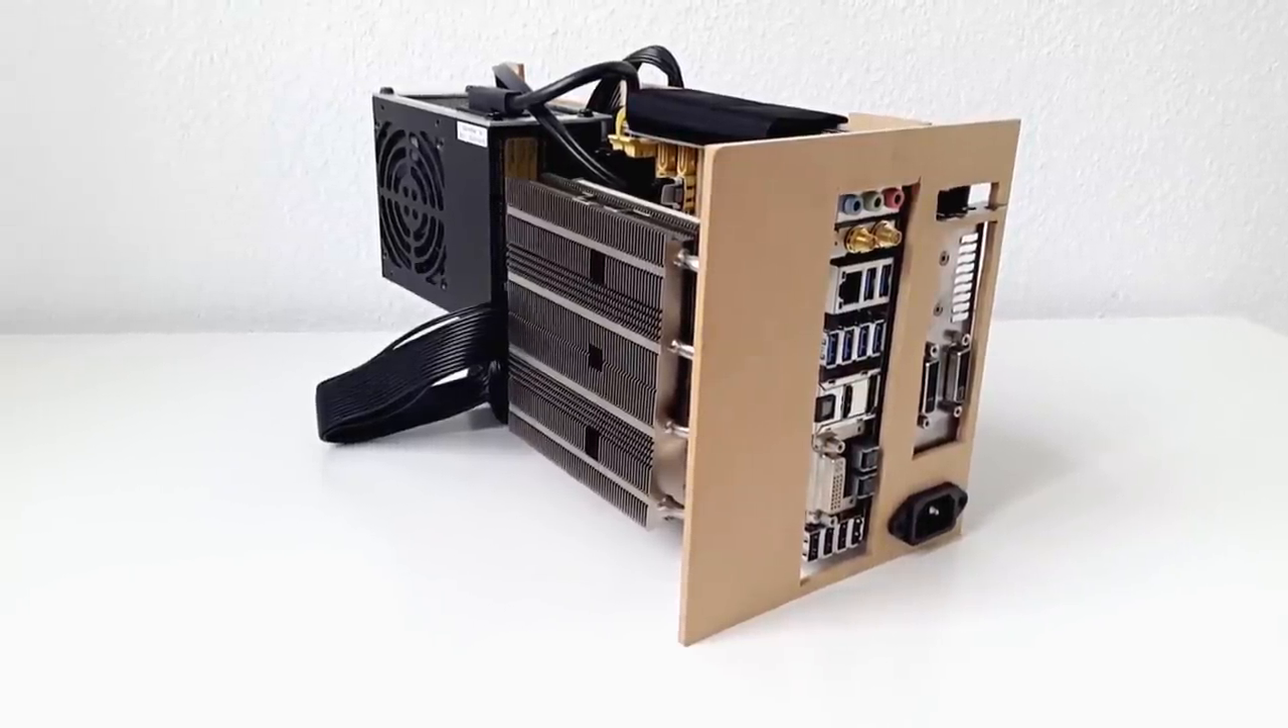I temporarily screwed all components onto the mock-up to determine the overall dimensions and verify that the positioning was correct.